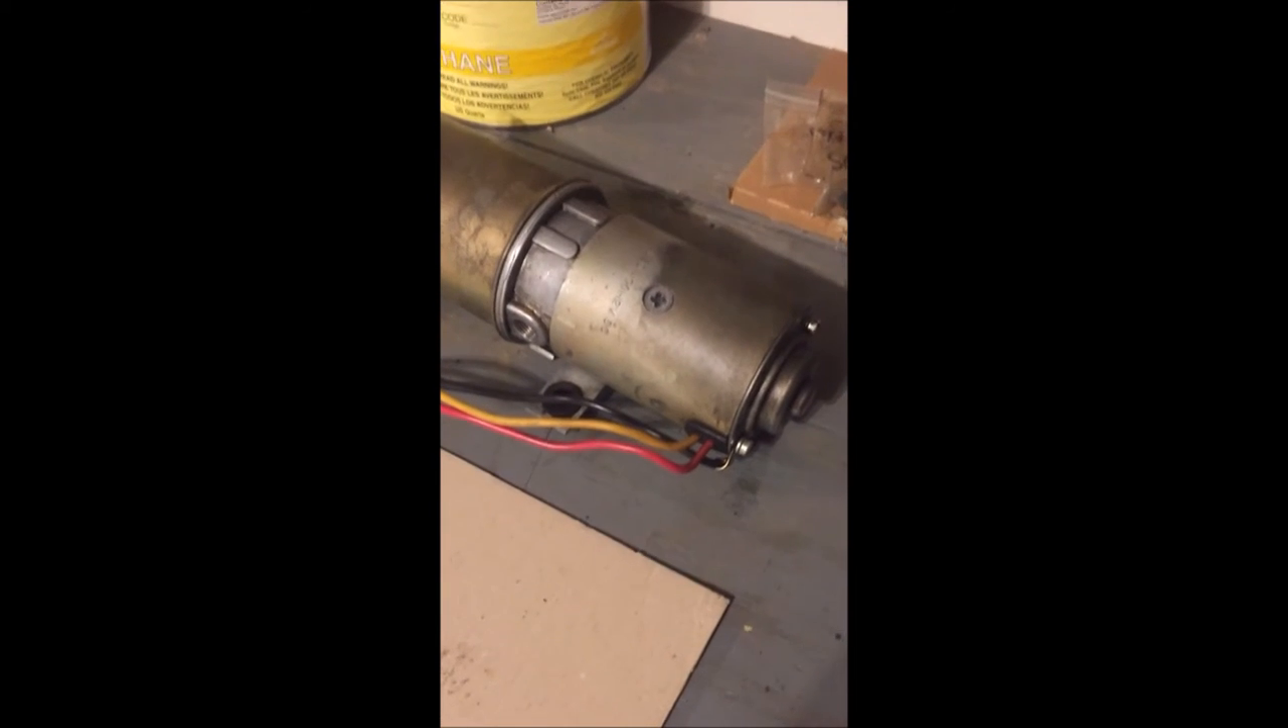So, I've re-assembled the whole motor. Everything went together.